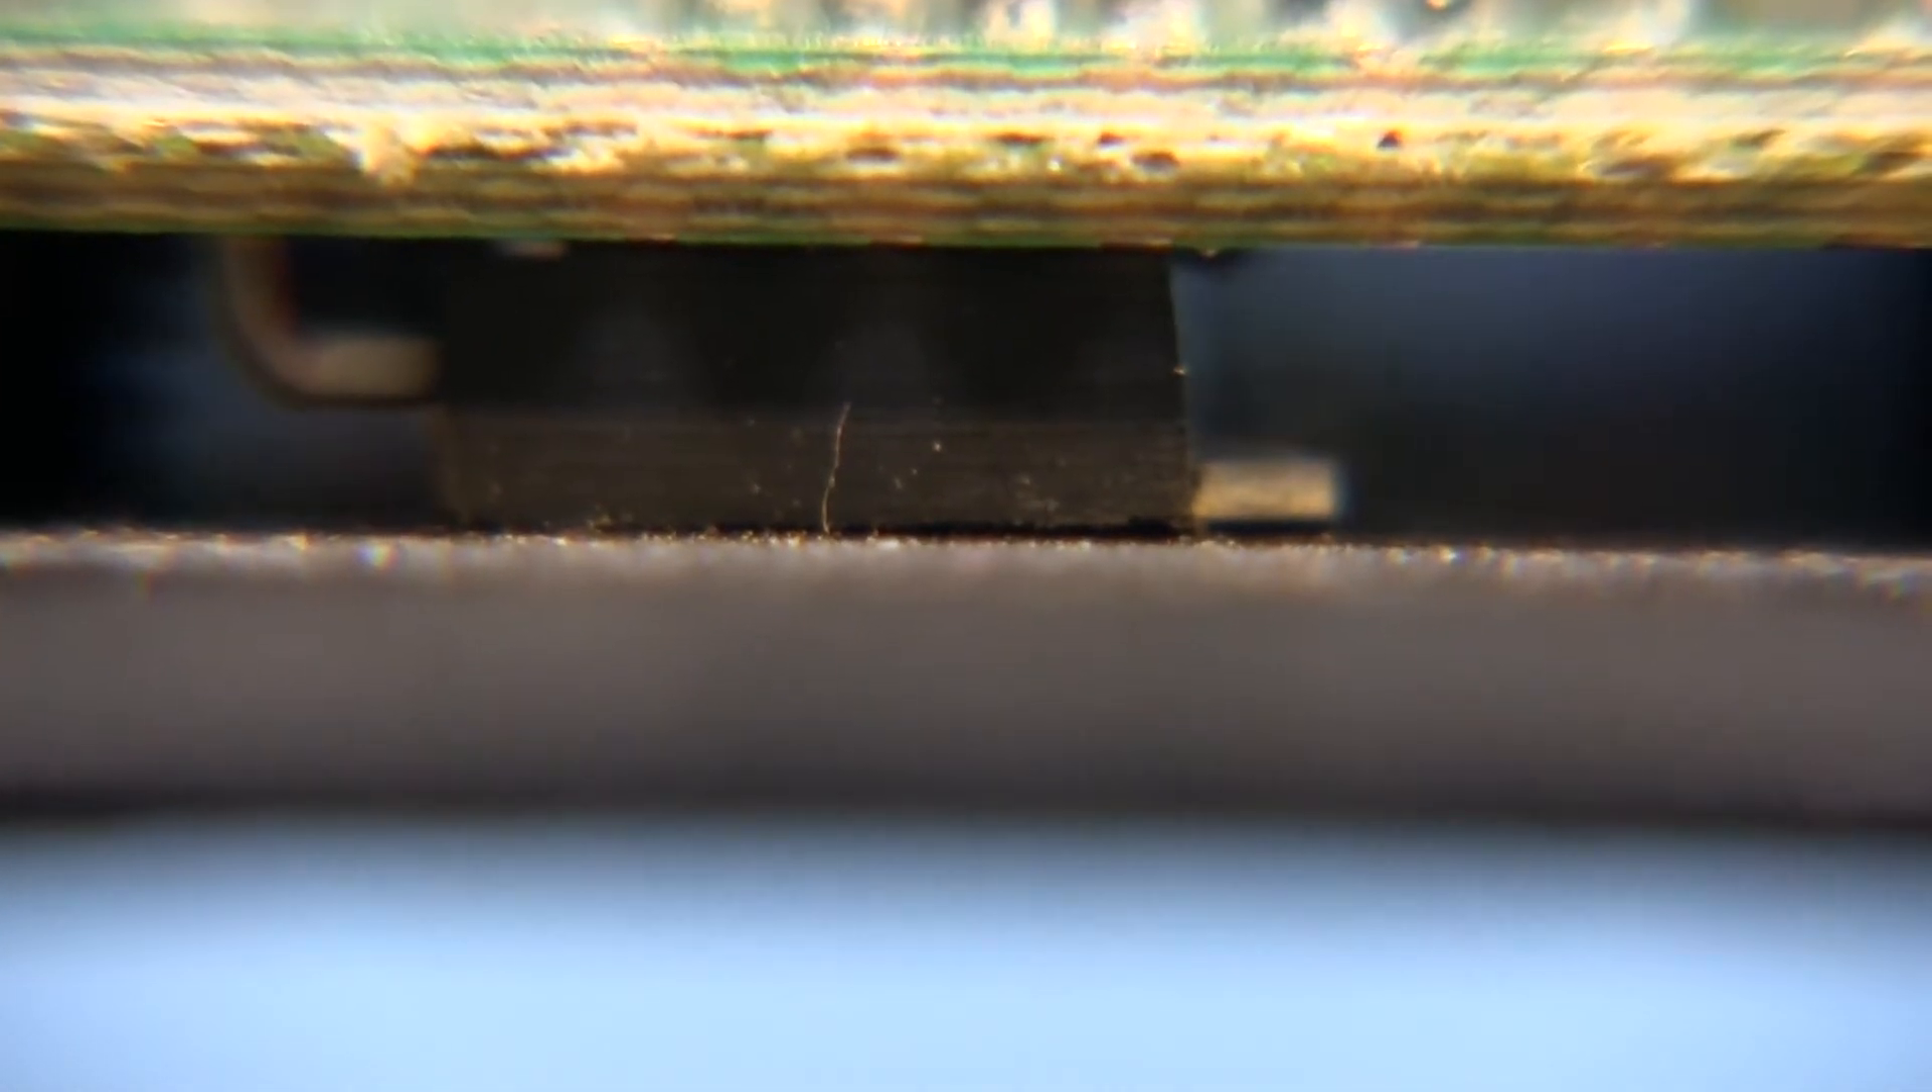Each one of these mosfets is resting directly on top of the aluminum casing.